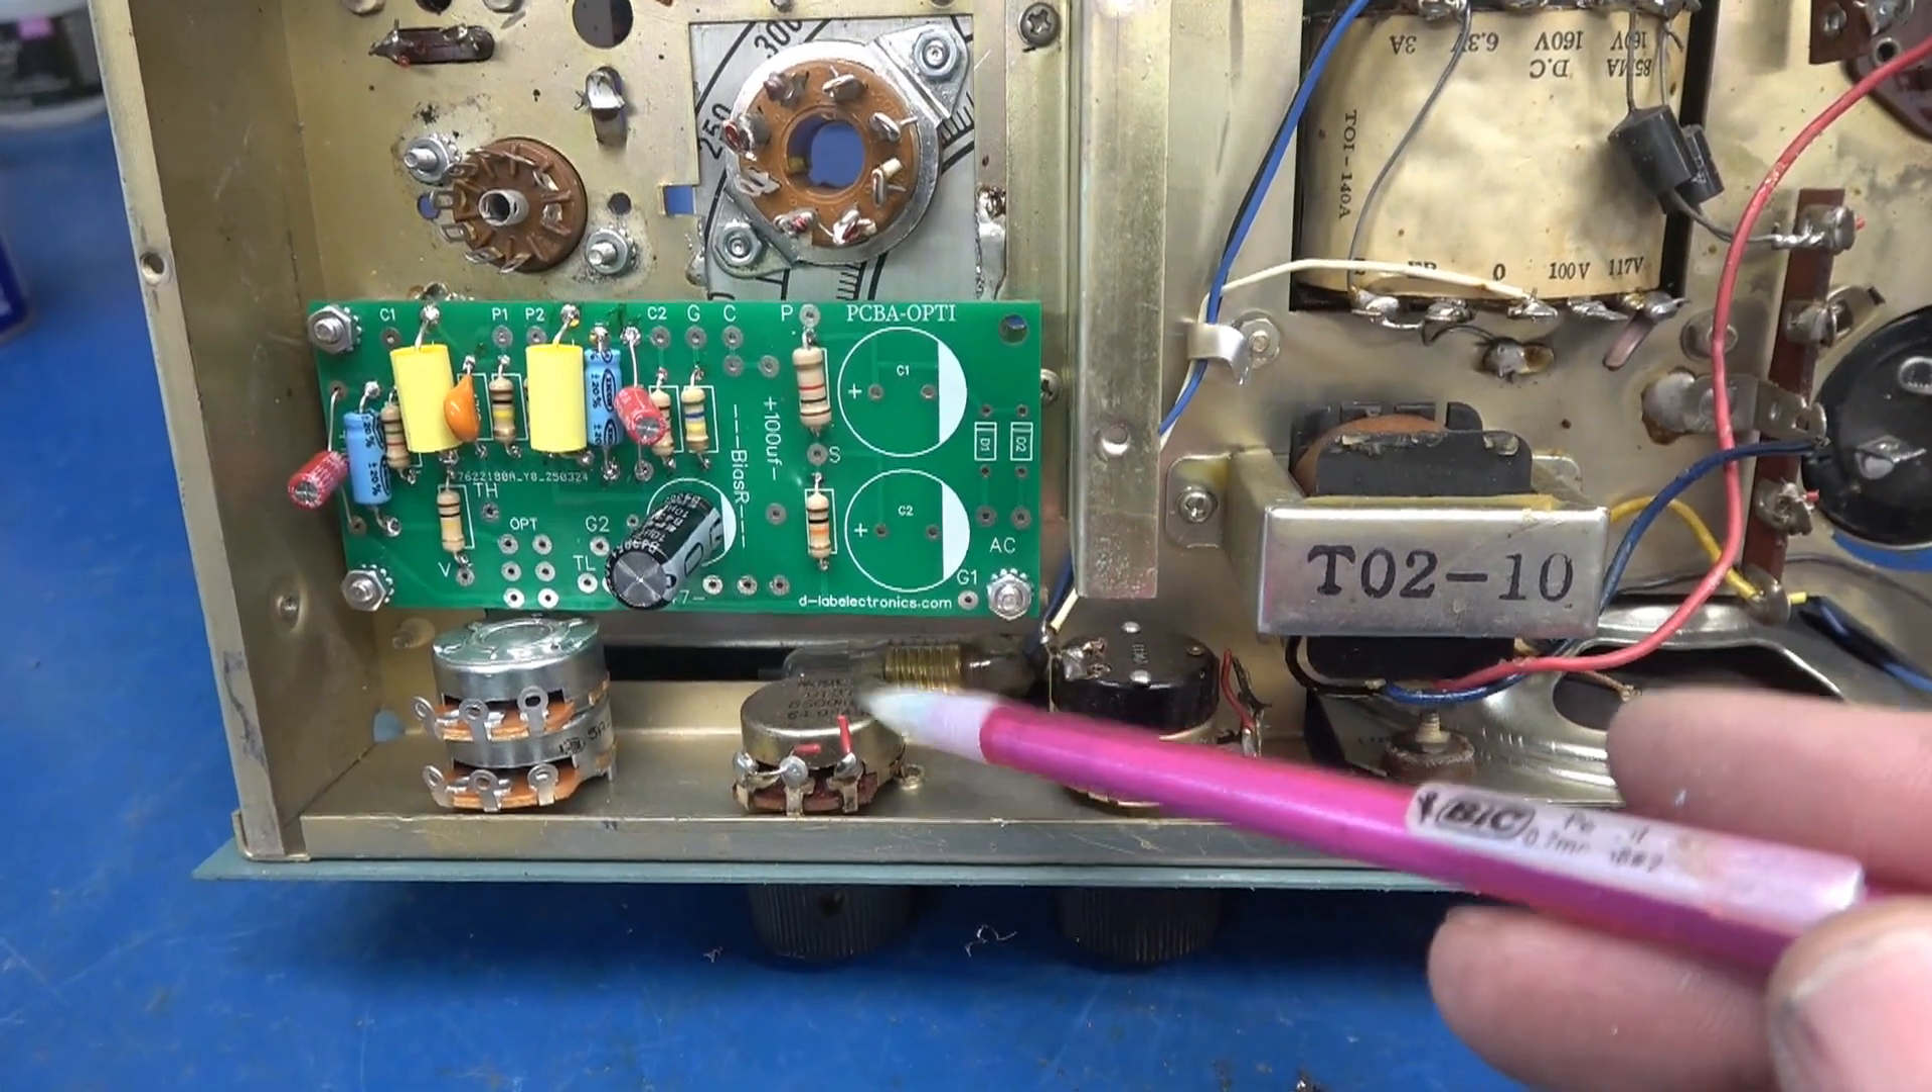Here is the new Optiplex board installed.